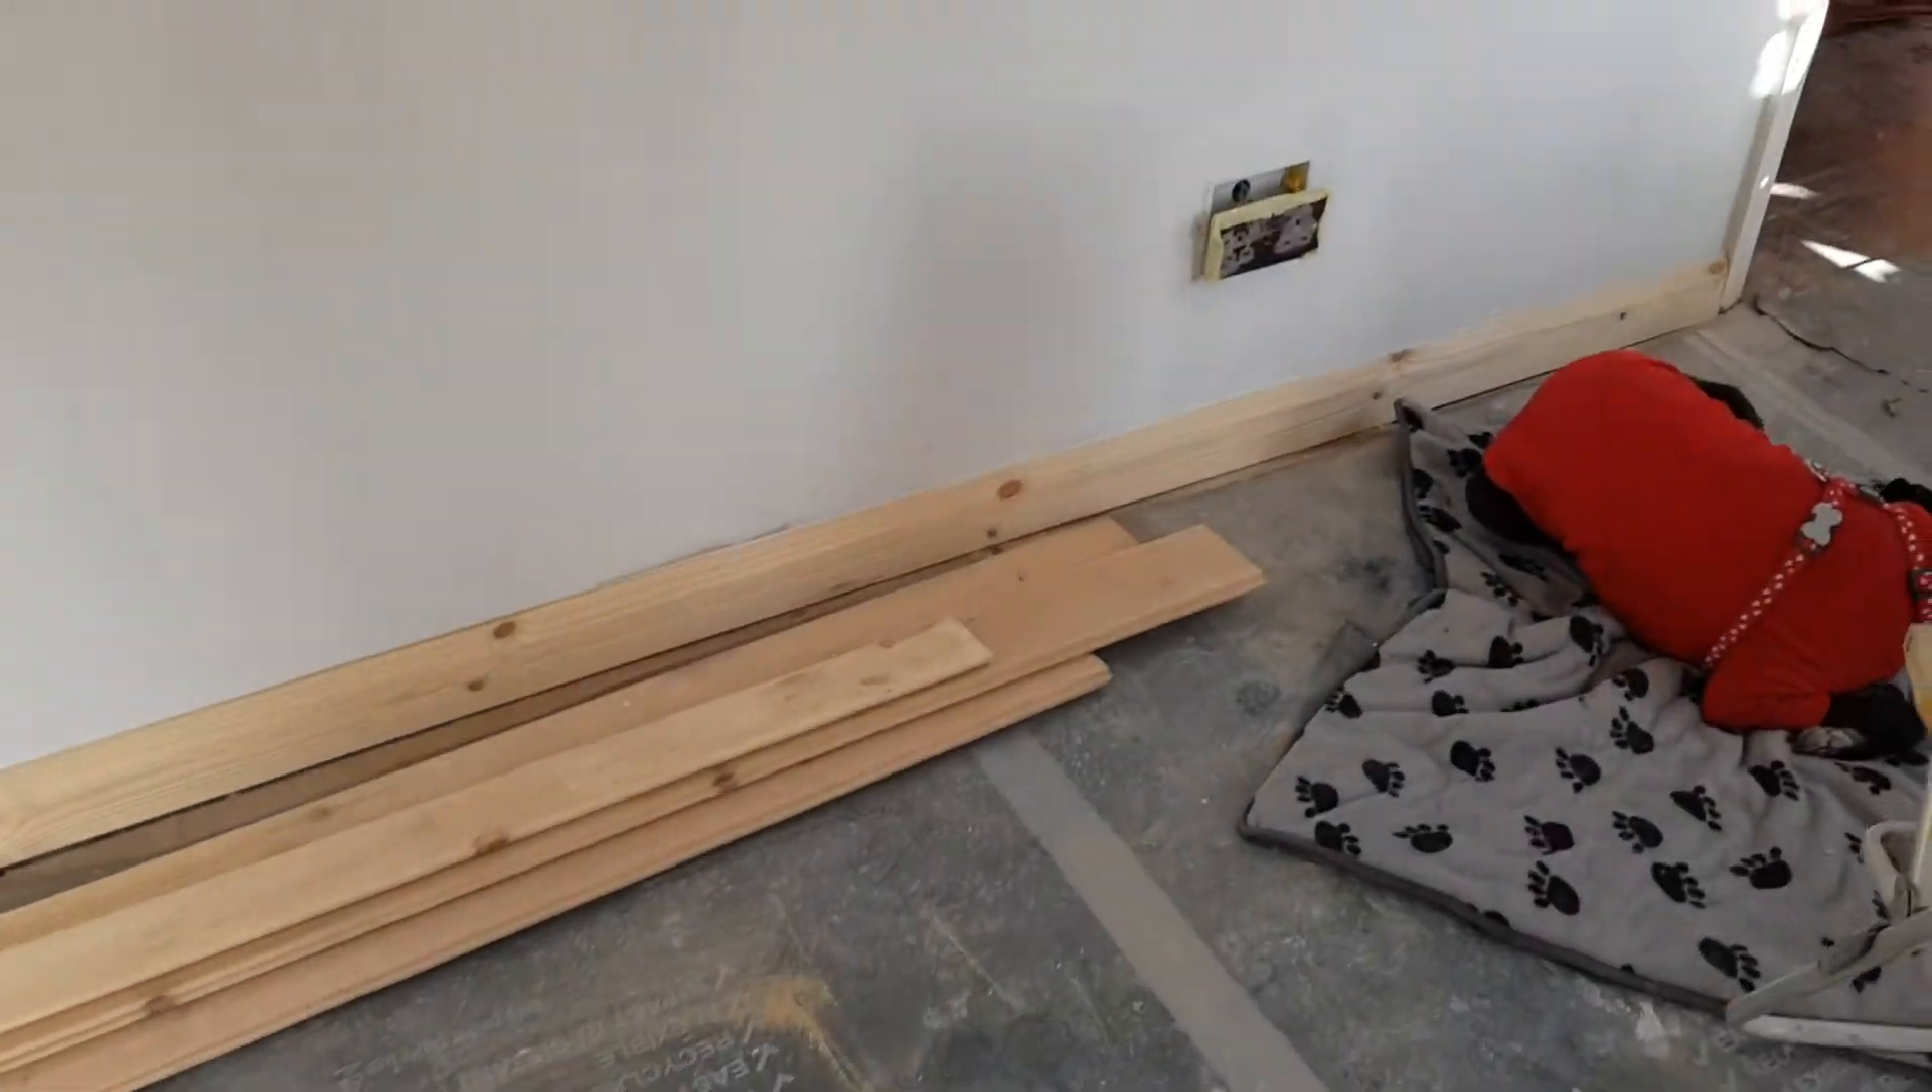We've got skirting boards in places we didn't have skirting boards before.